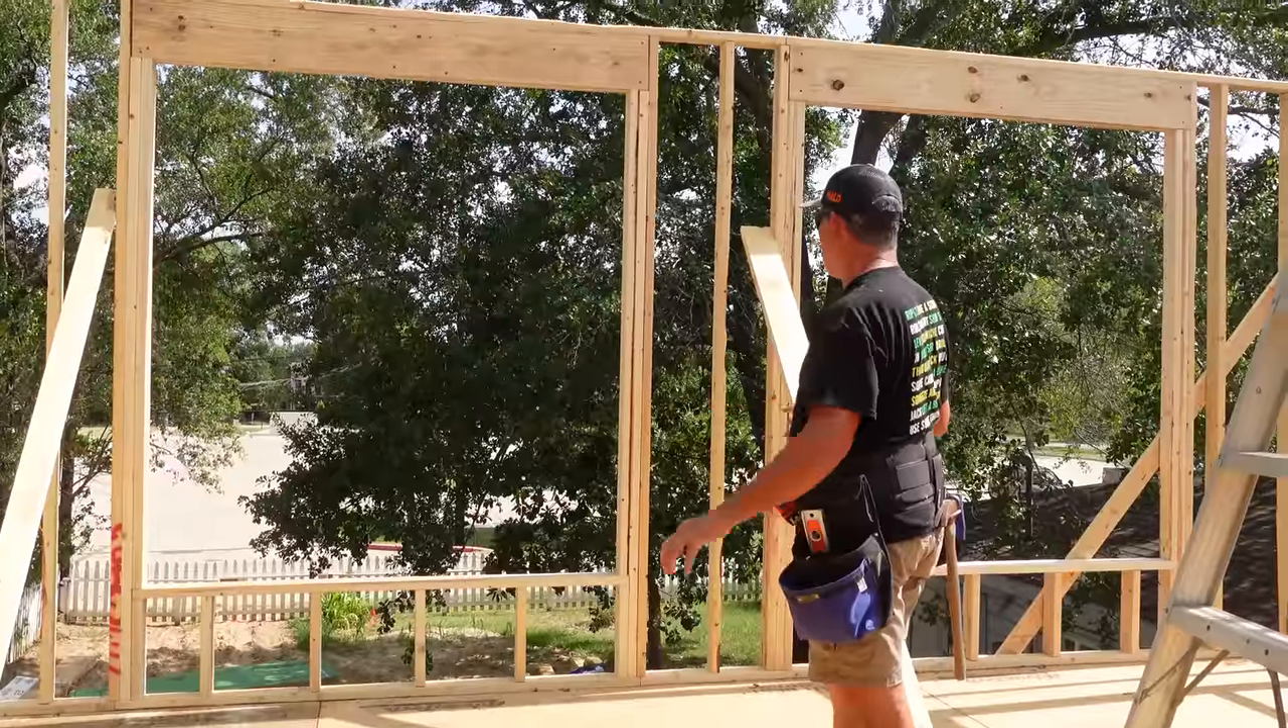All right gang, we're all done with the front wall framing, and it looks absolutely awesome.